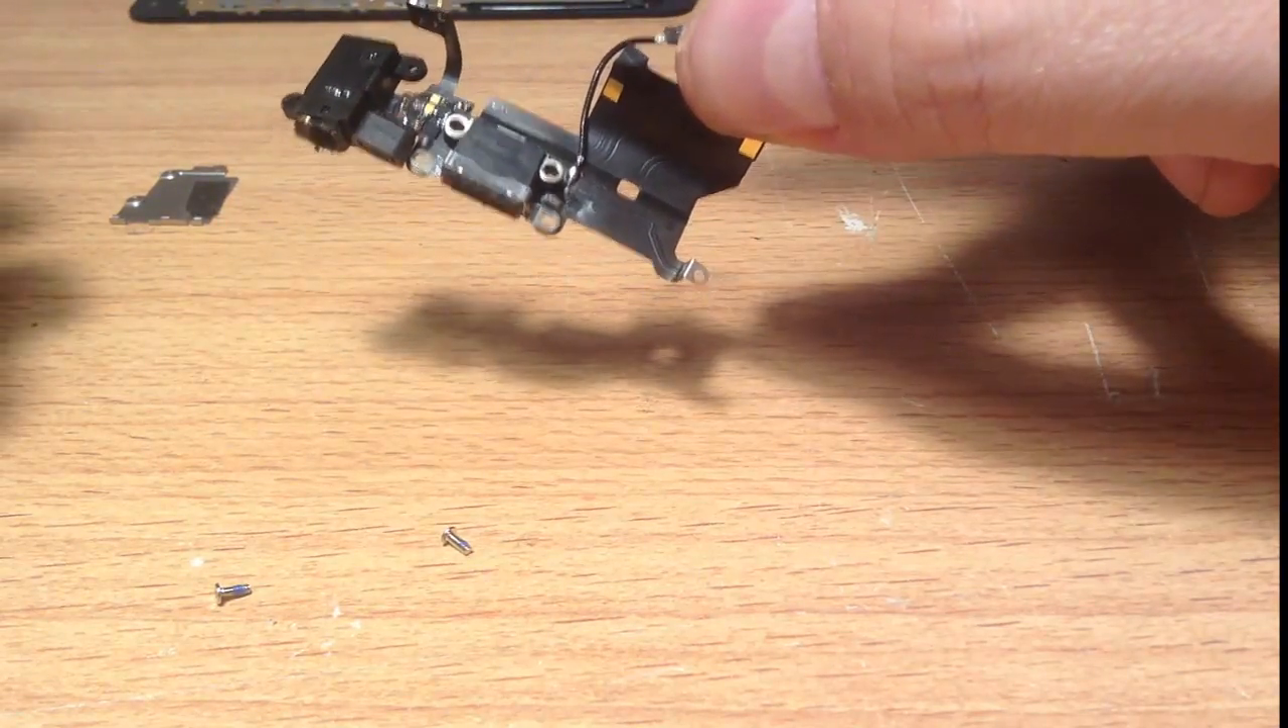So, we have a dock connector or a charging port removed.